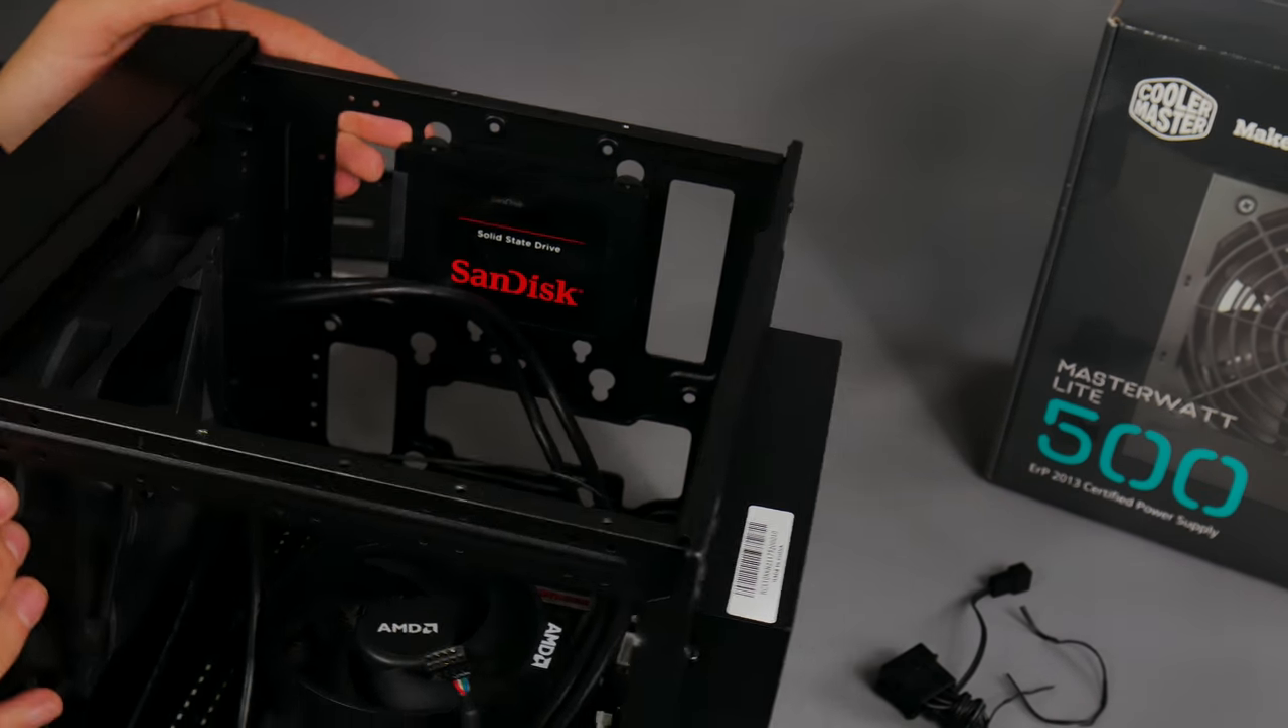That's the ssd locked in place there.